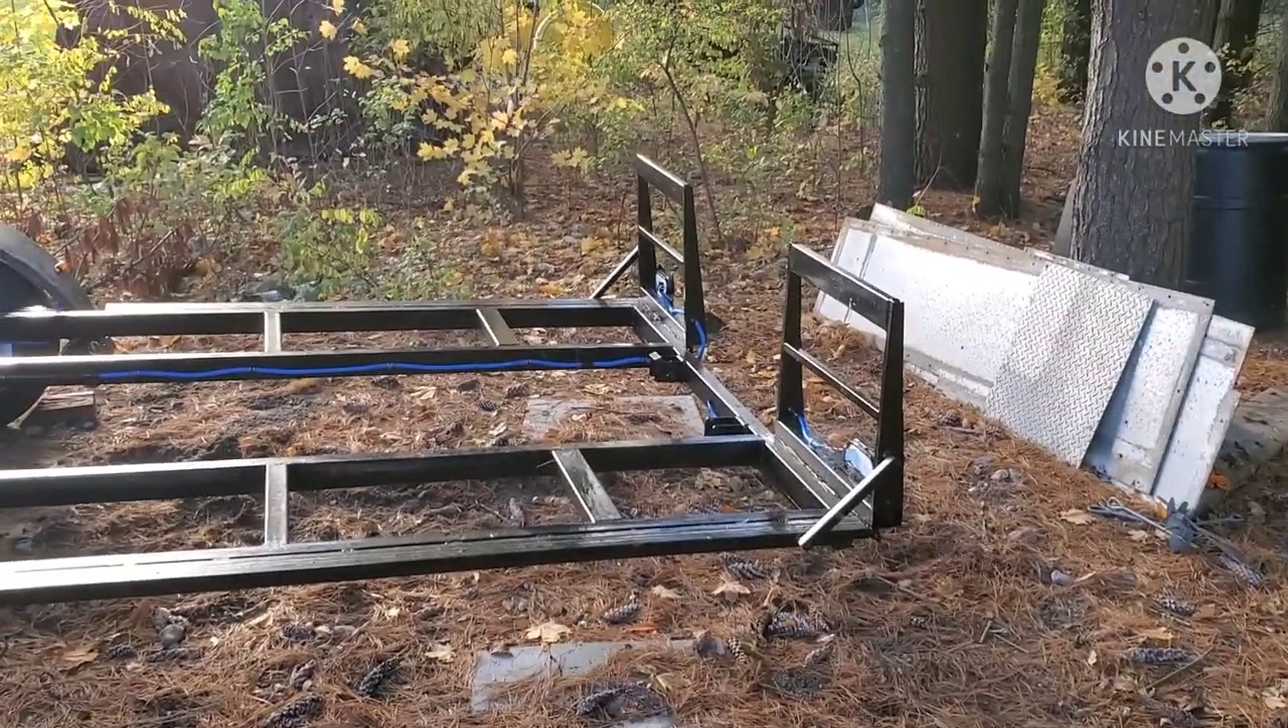I just gotta put the floor on.